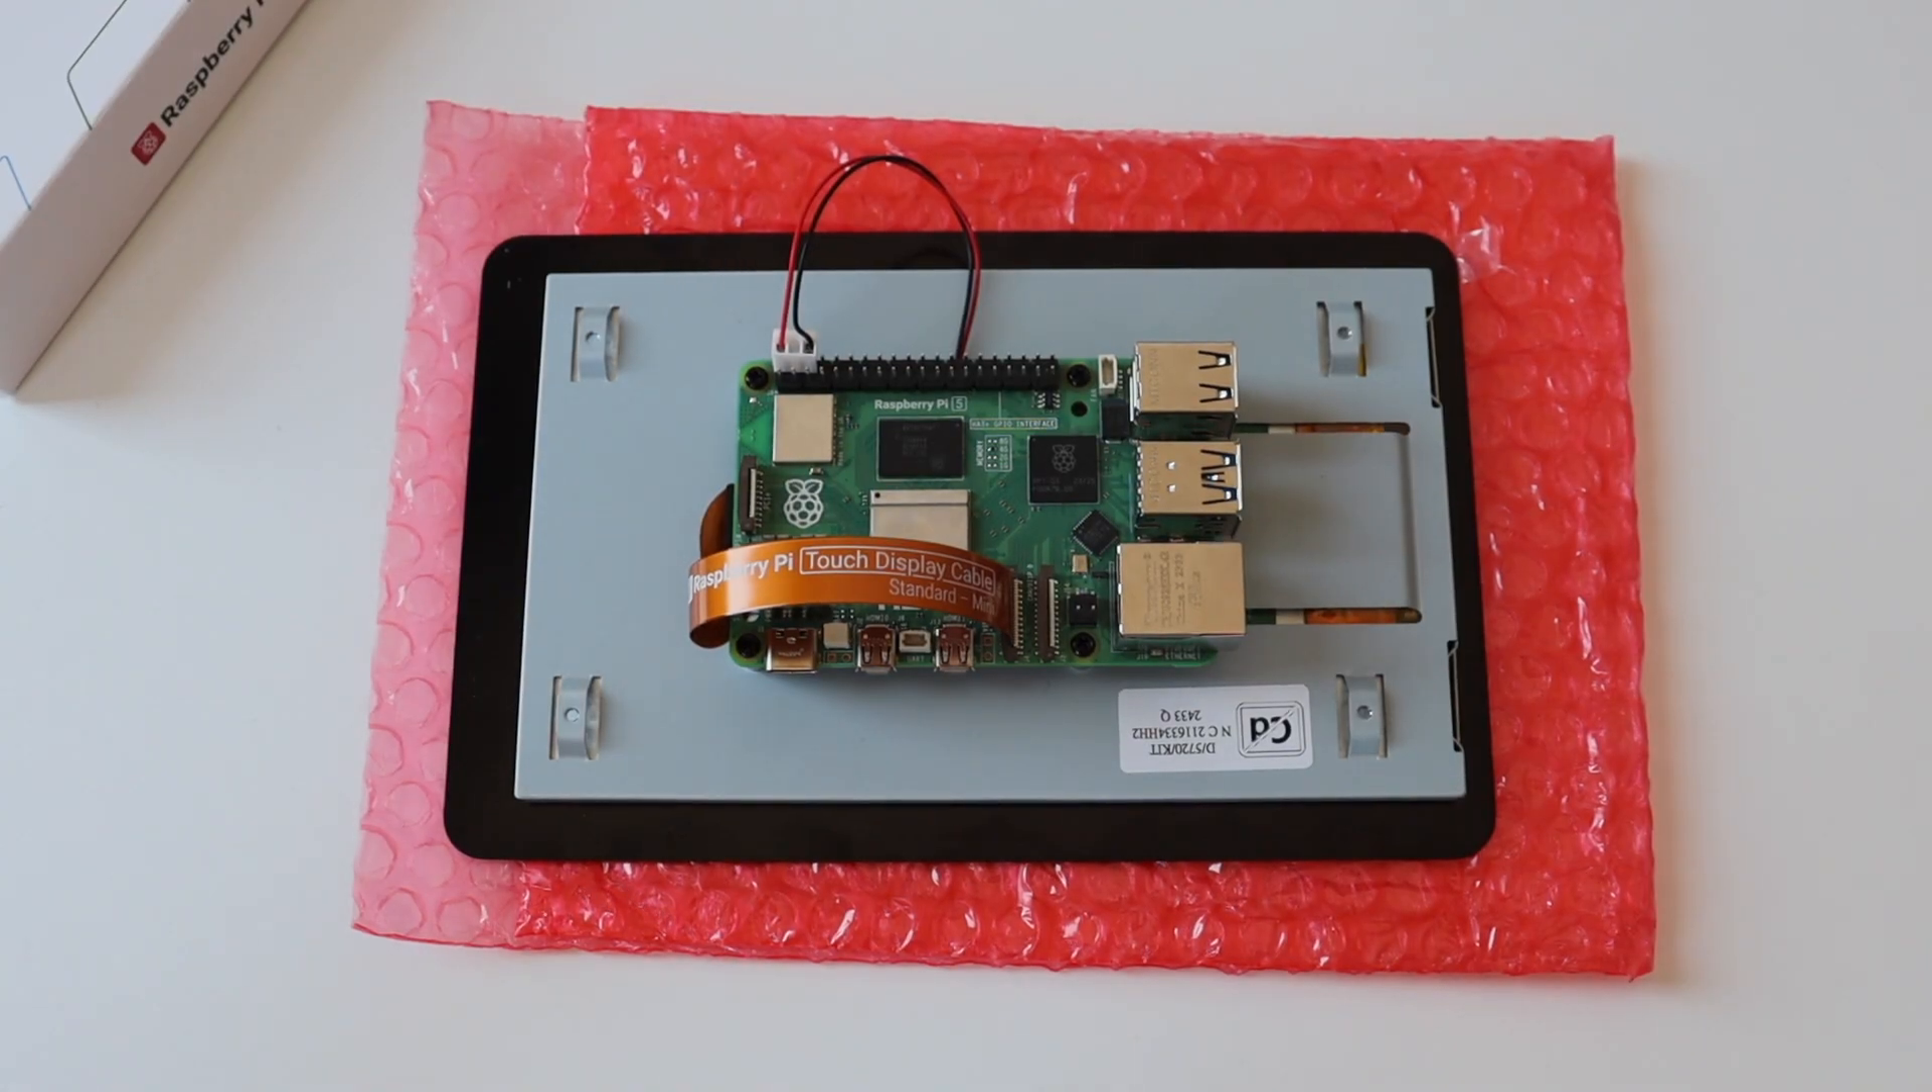I have successfully assembled the Raspberry Pi Touch Display with Raspberry Pi 5. Now I need to plug a USB-C power supply.